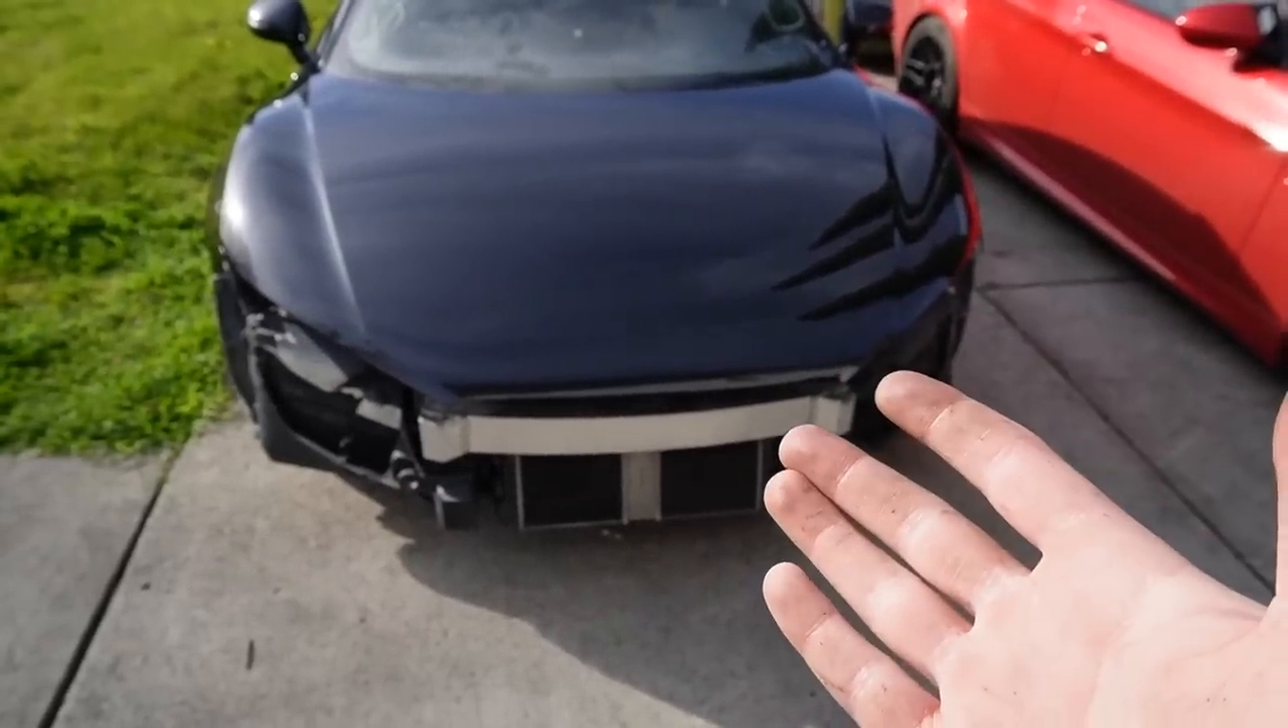So the last thing we'll have to do is just get on that front bumper.